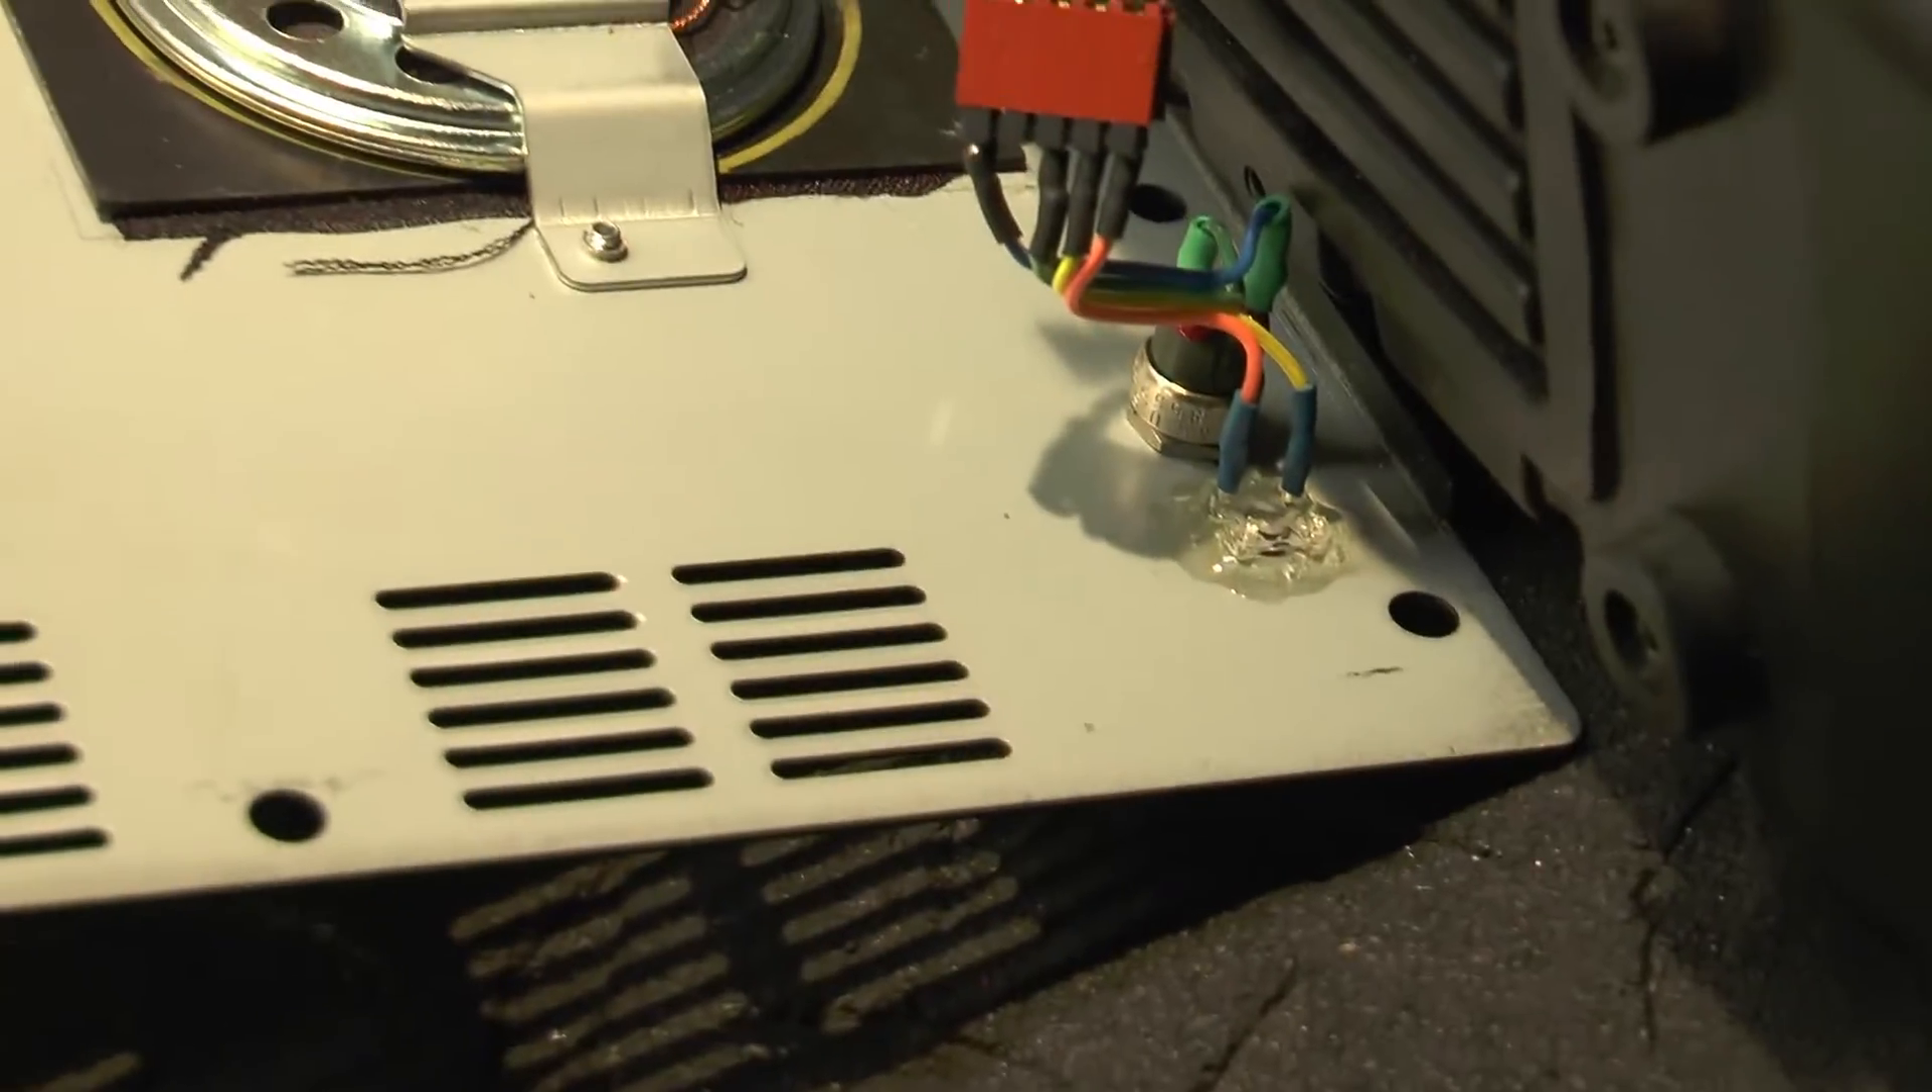I also put a connector in line so it can be pulled apart in case you've got to work on the radio.